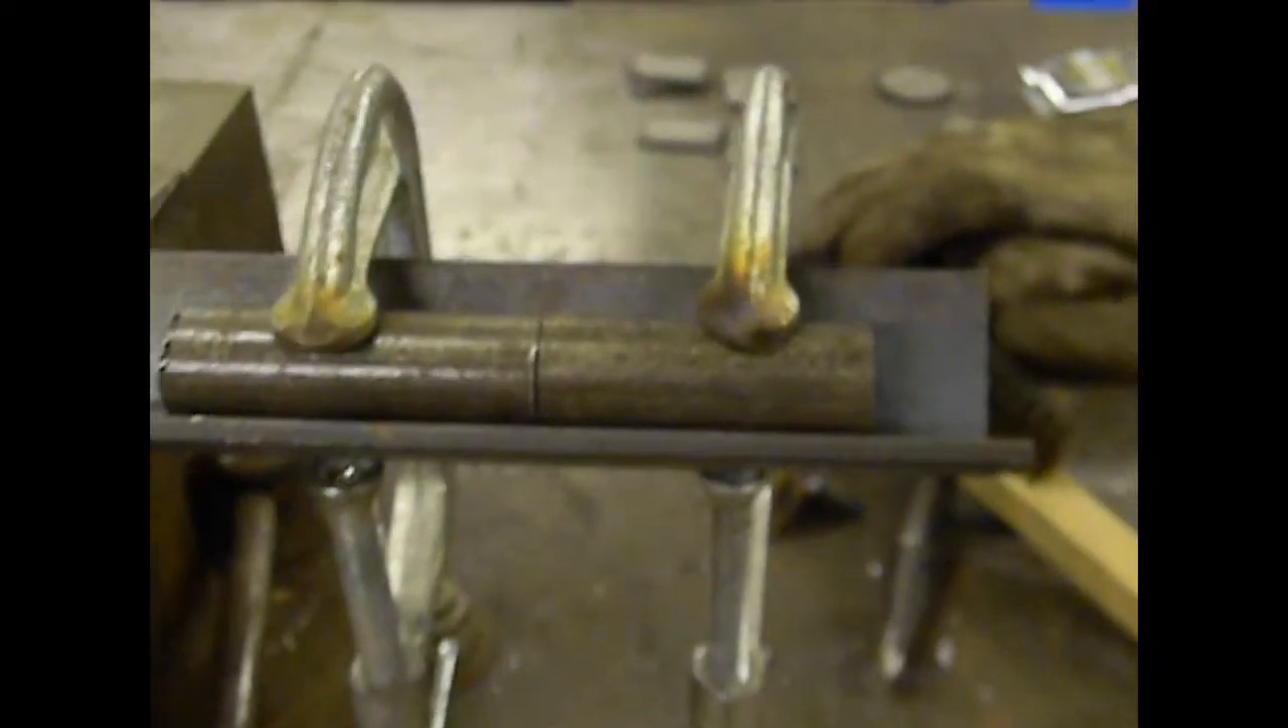And as you can see, I have two very small pieces of pipe lined up, being held in place by two C-clamps.